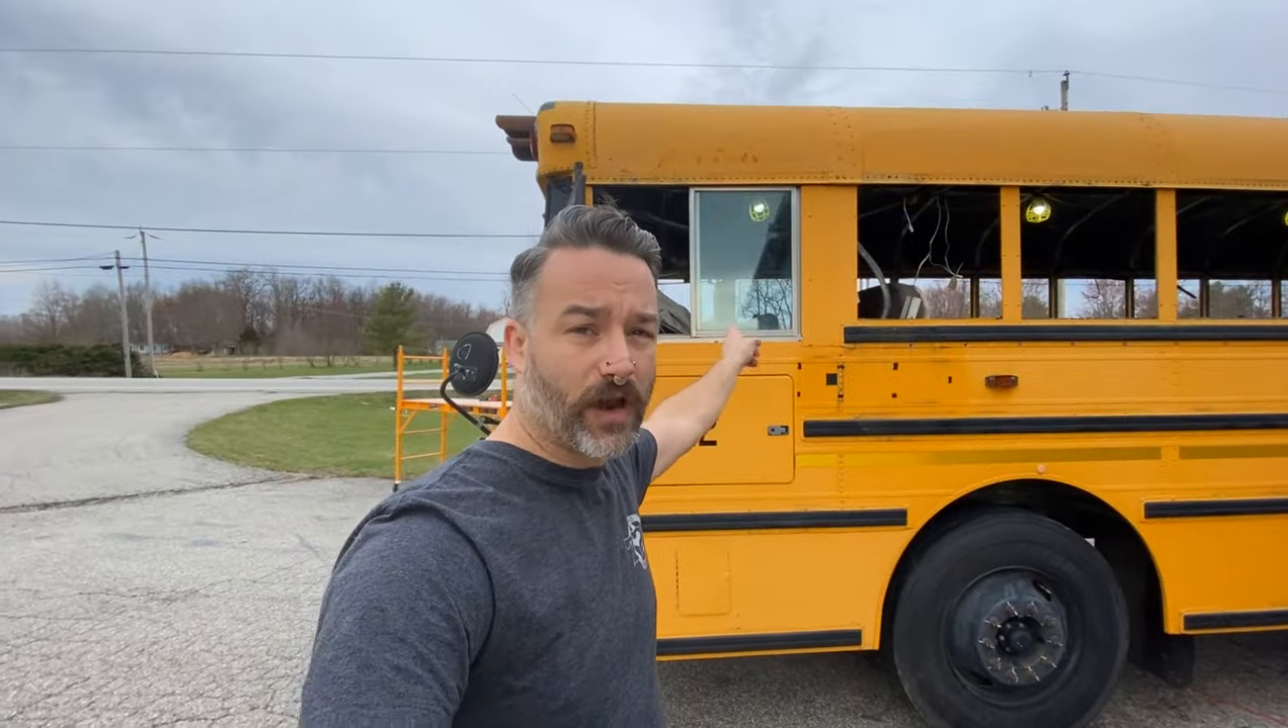I have all the windows with the exception of the driver window removed.